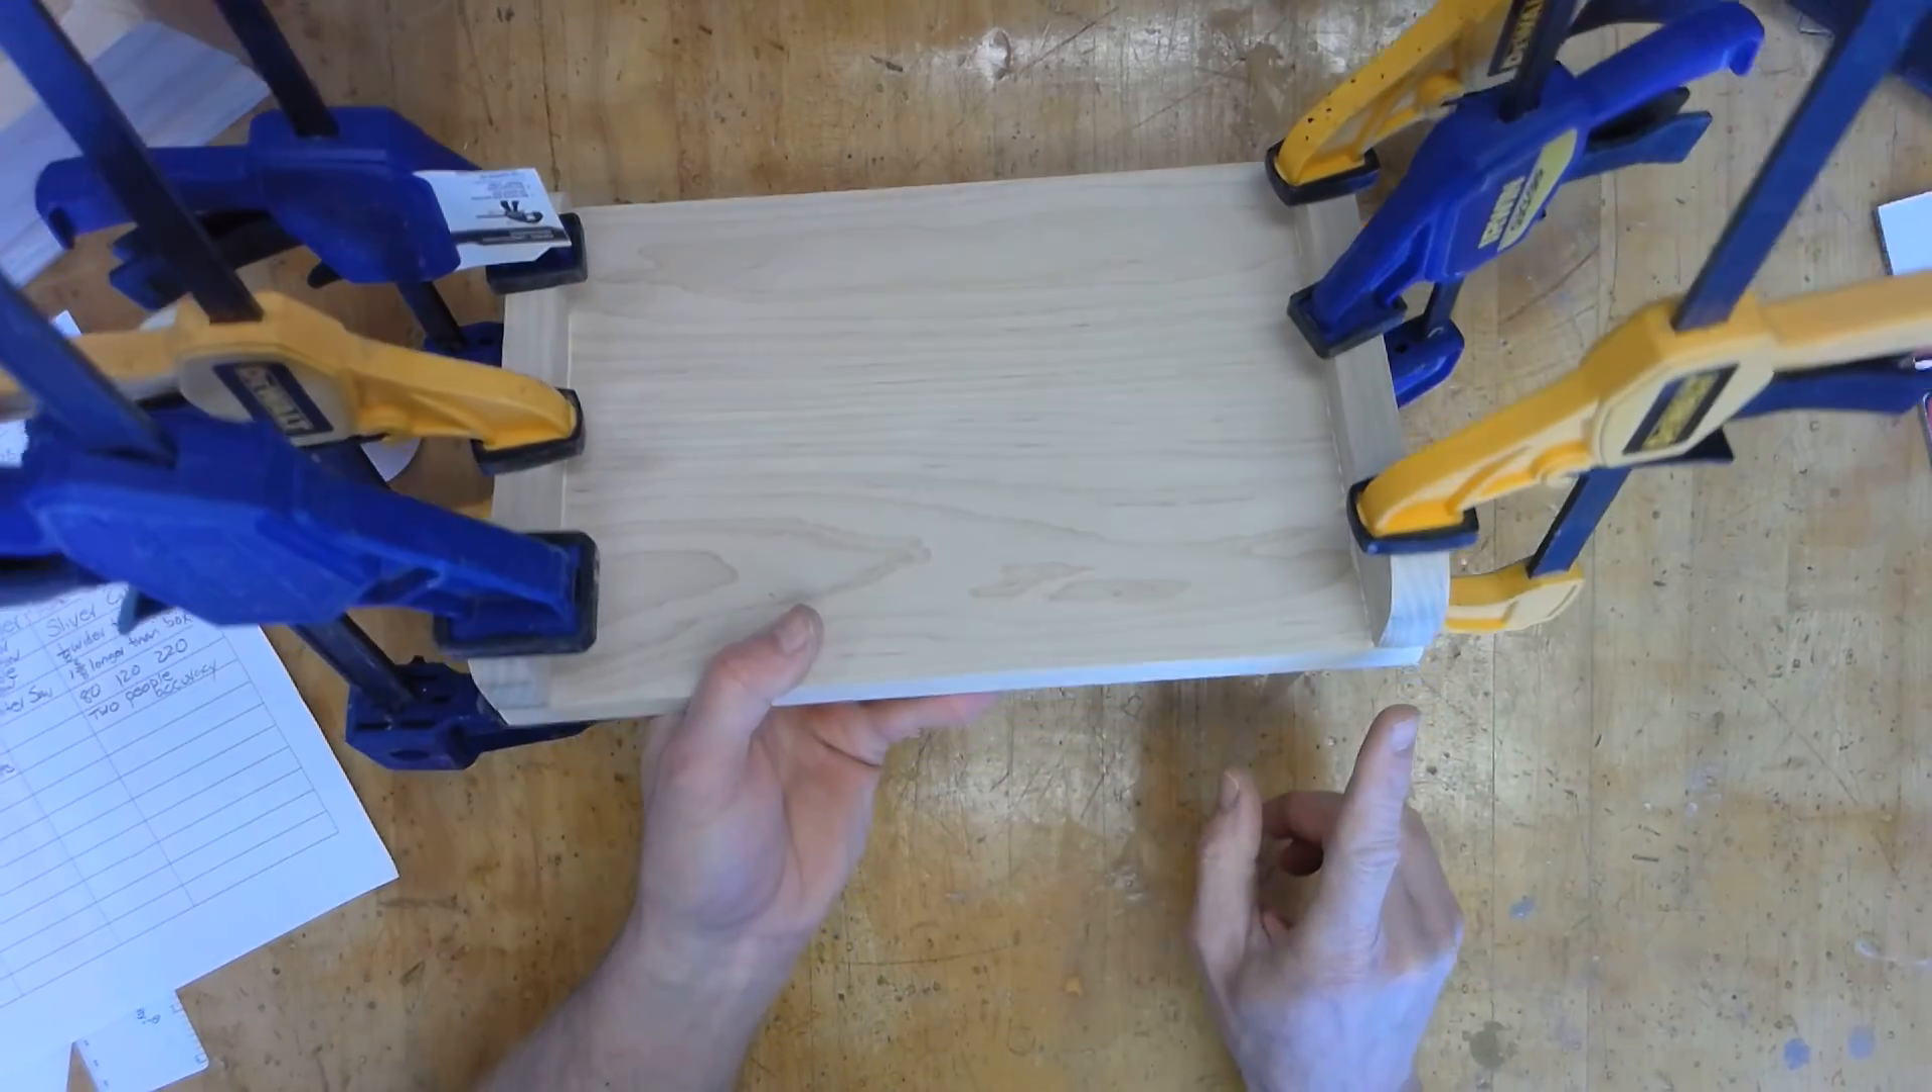Here are my clamps sorry my brackets all clamped on I've got three on each side.